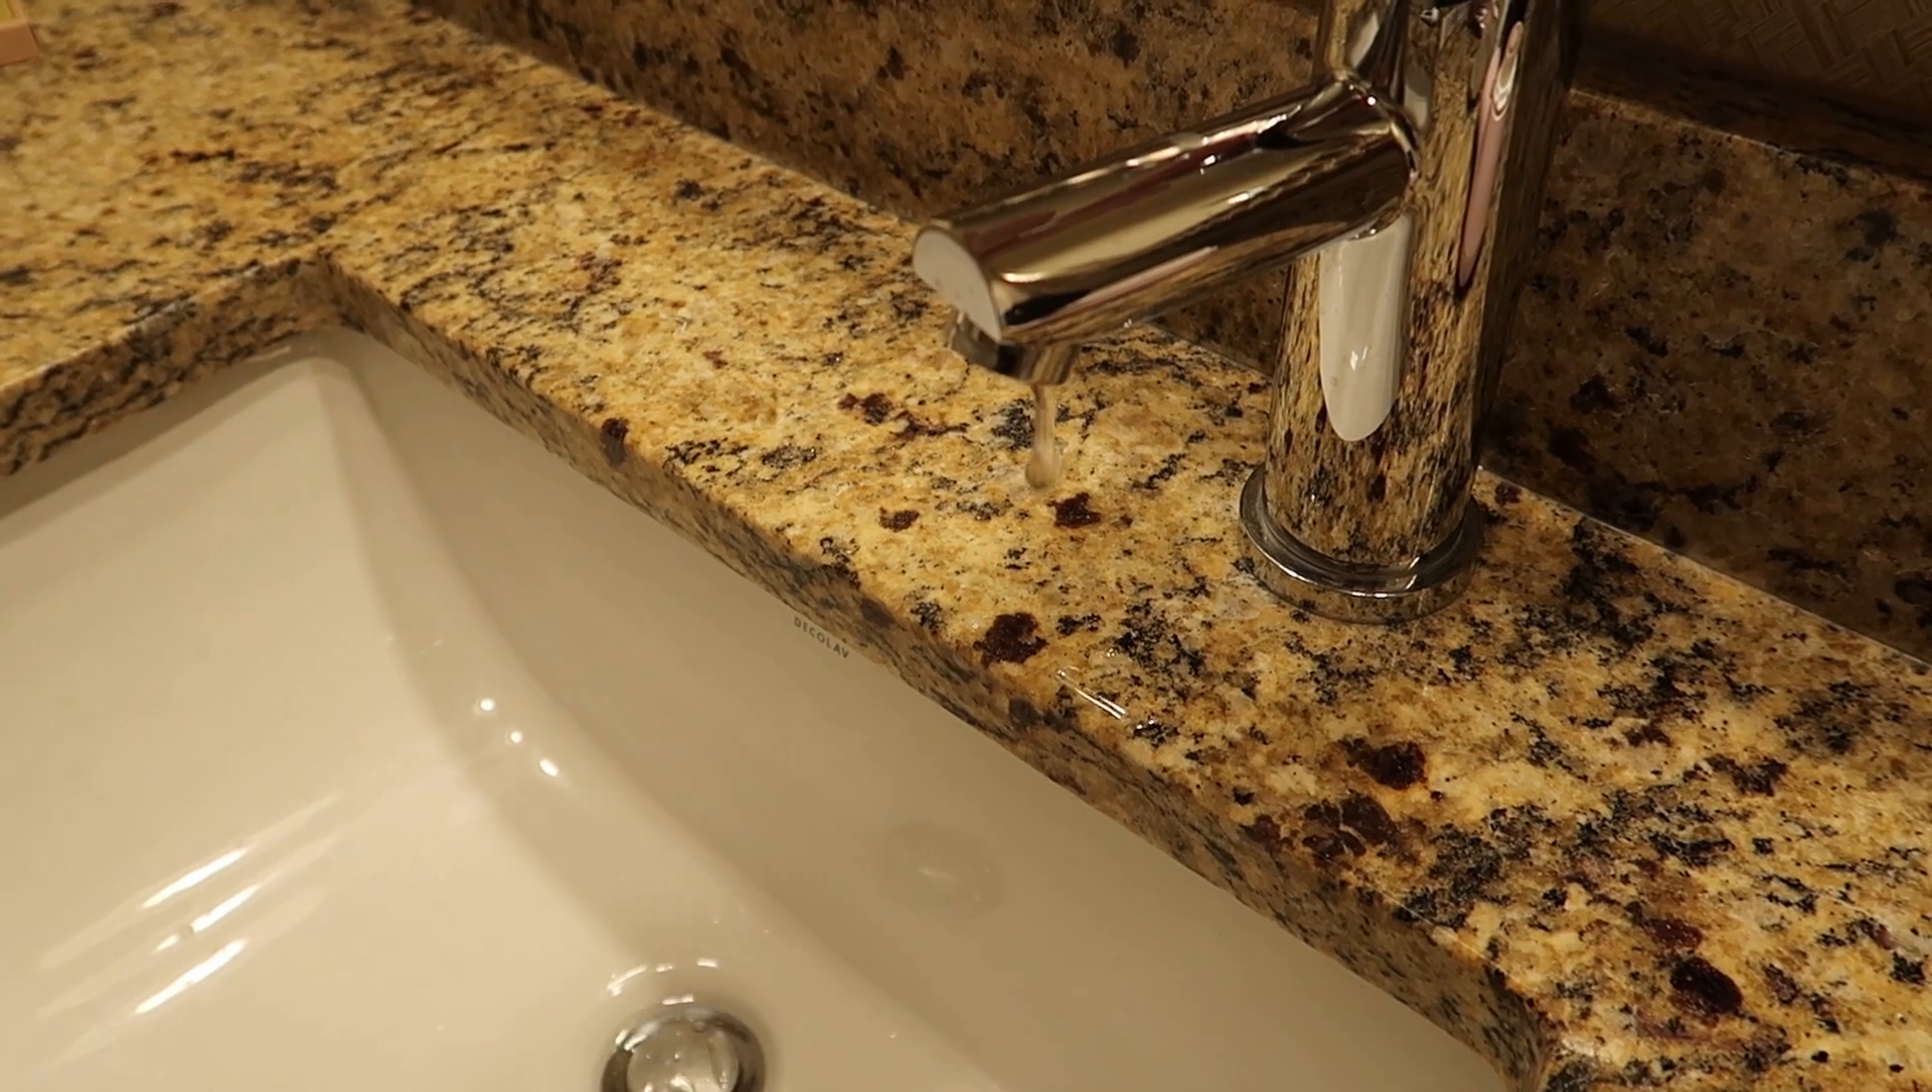And speaking of the wash basin, what was Hilton thinking with this faucet? It is too far away from the sink so when it's on a low setting the water doesn't even reach the sink and drips everywhere.